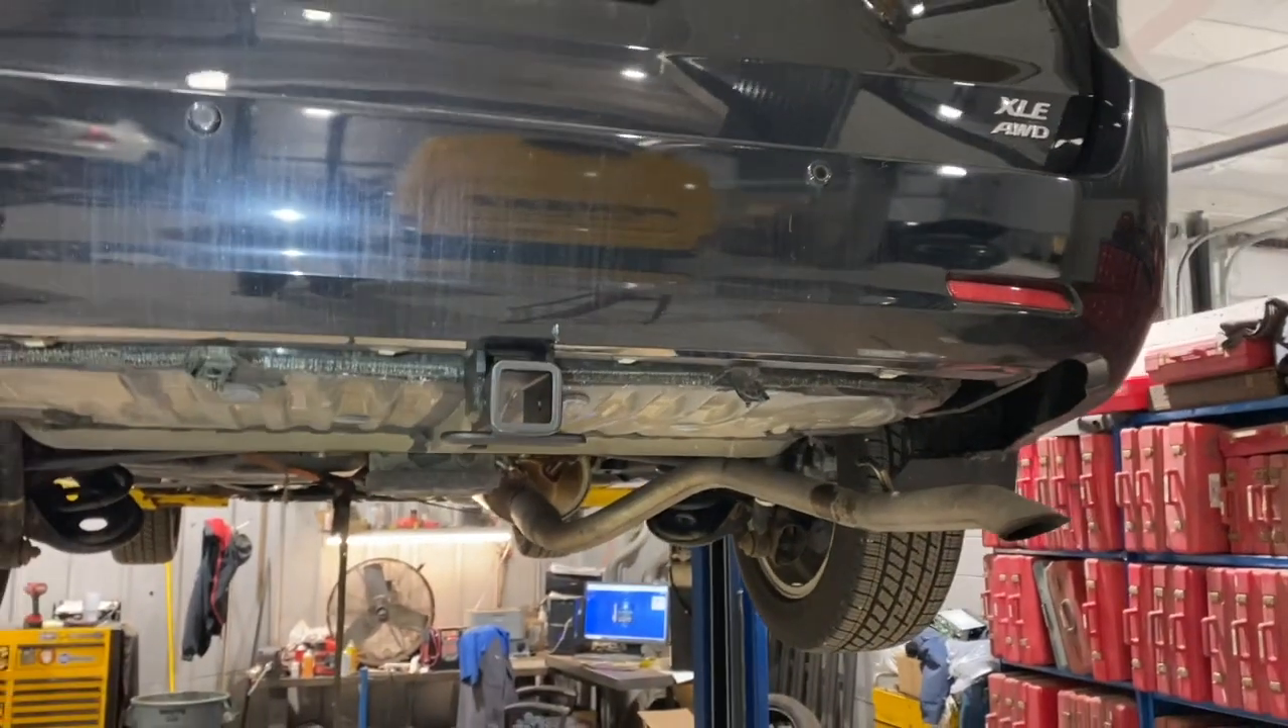So that's what the hitch looks like installed.